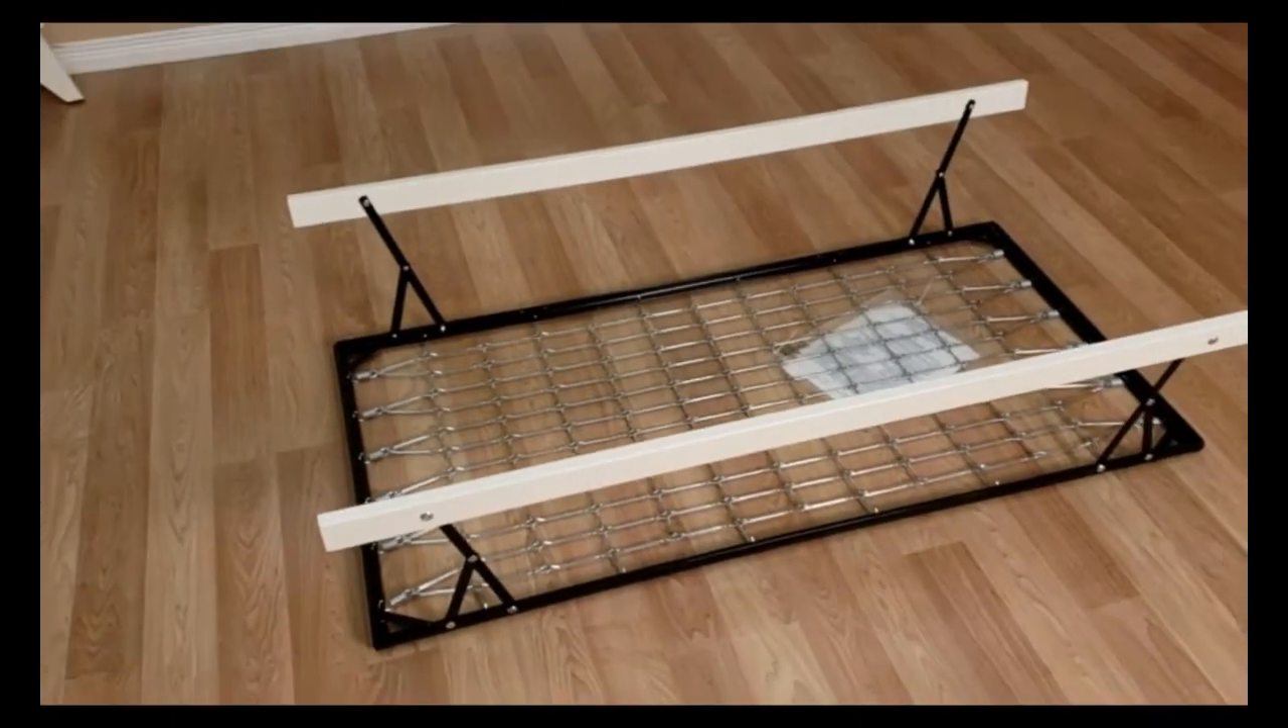Here's what the assembly looks like with both spreader bars installed.